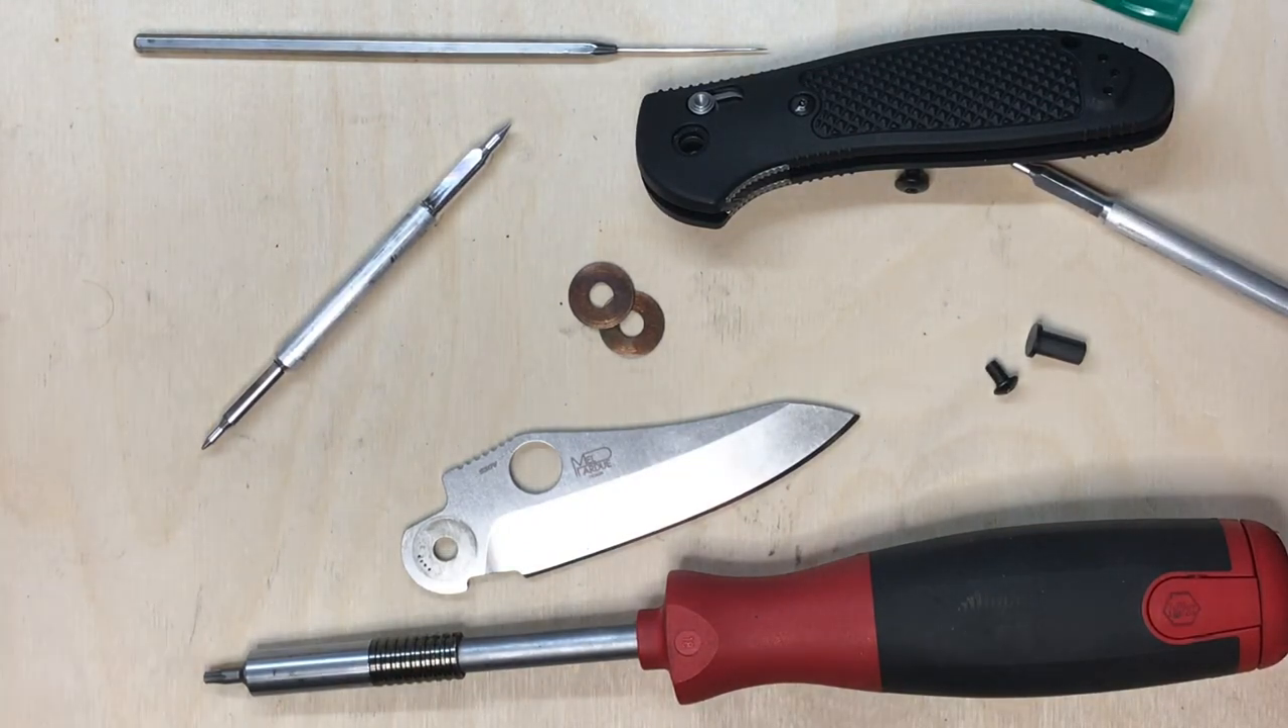So that's it the knife's disassembled fairly easy.